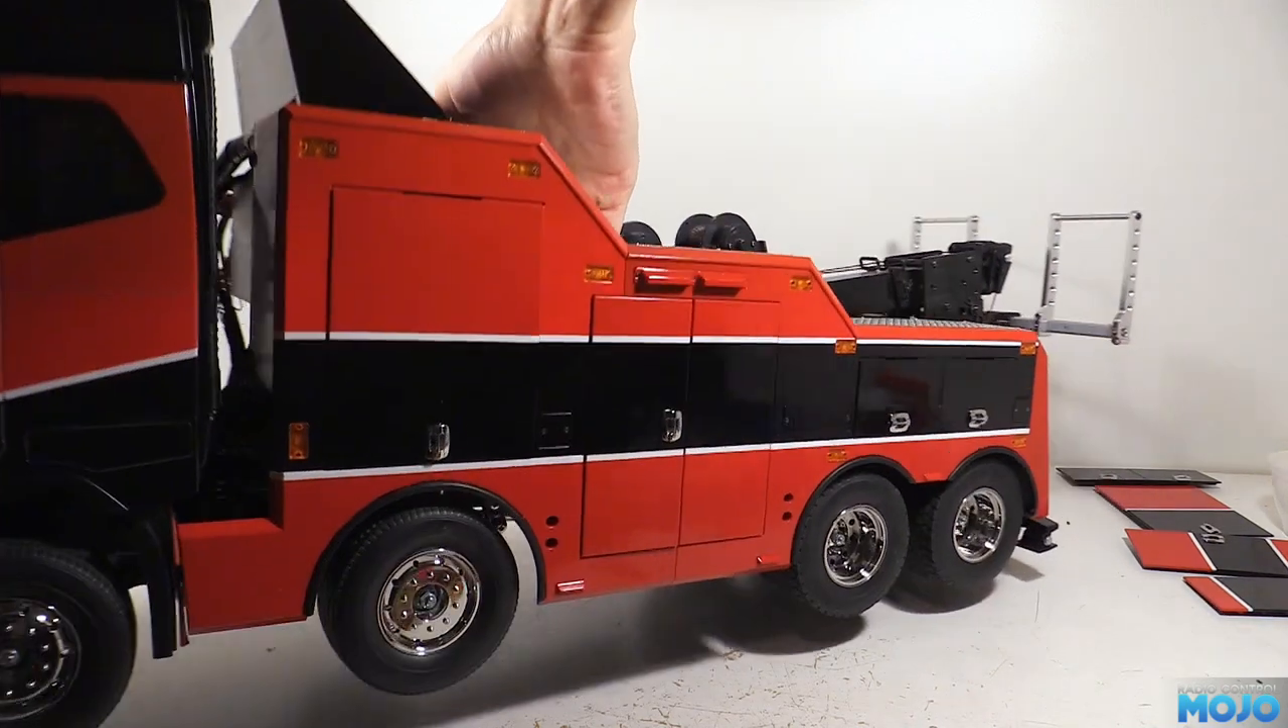There's a fair bit more wiring in there now, but it'll all still be nicely hidden away when we get the panels on.